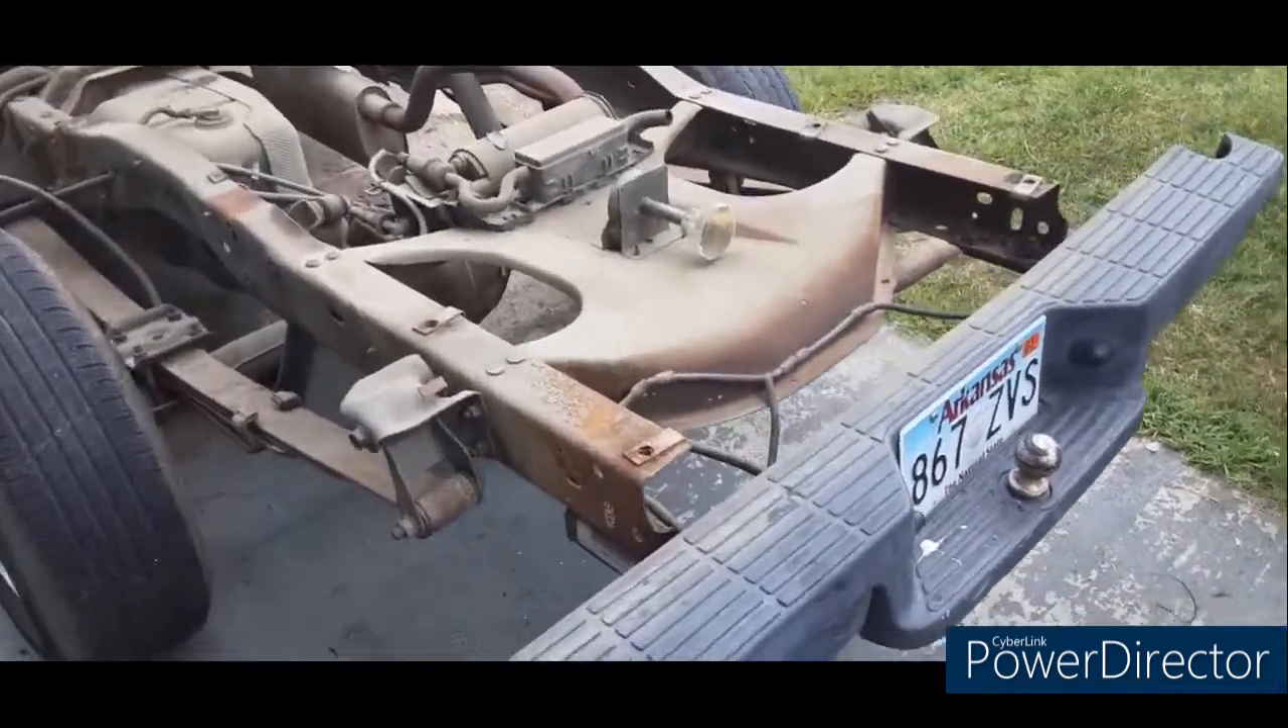Alright, I got the bed off.